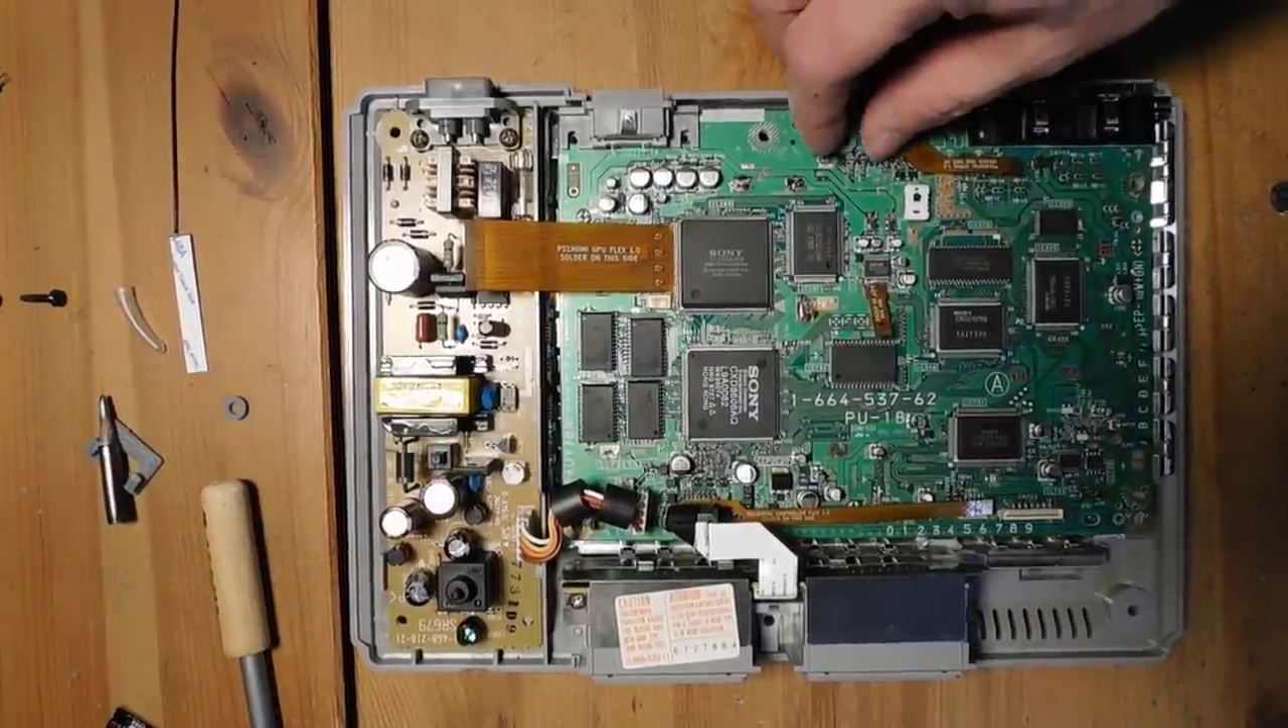You can see i've put the motherboard back into the case.